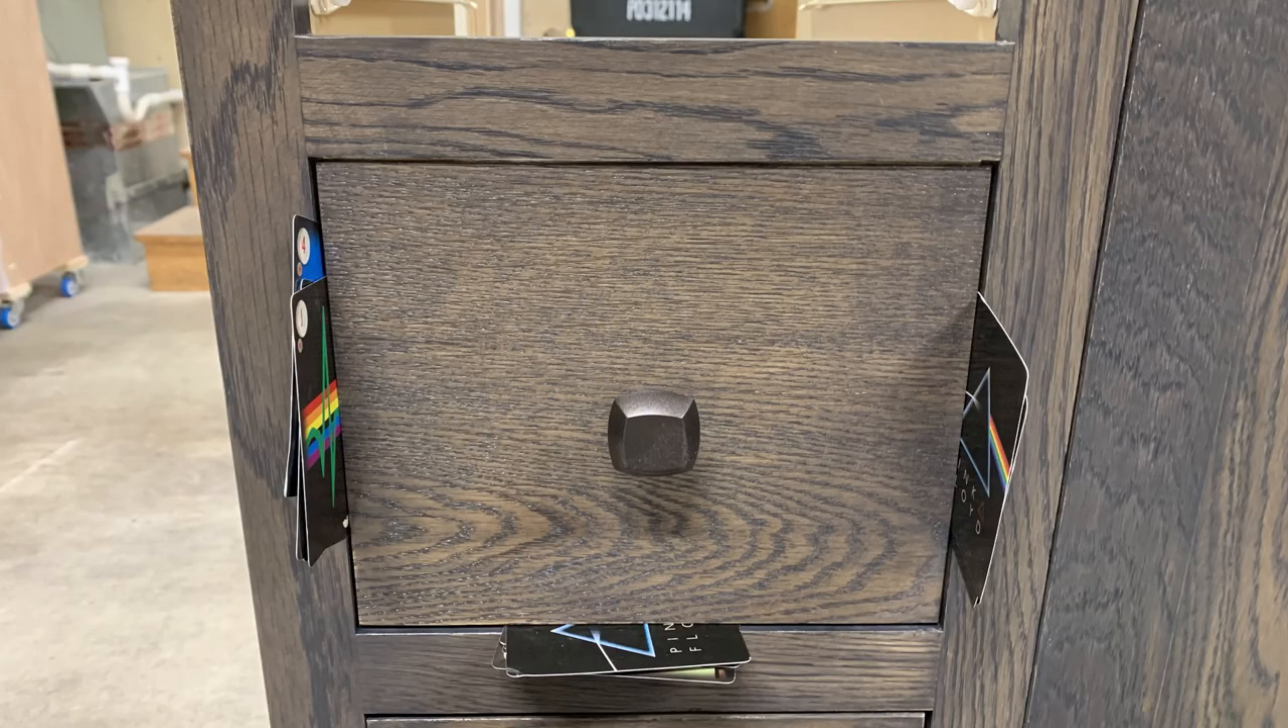I used playing cards to evenly set my gaps, and then I screwed the faces on from the inside.